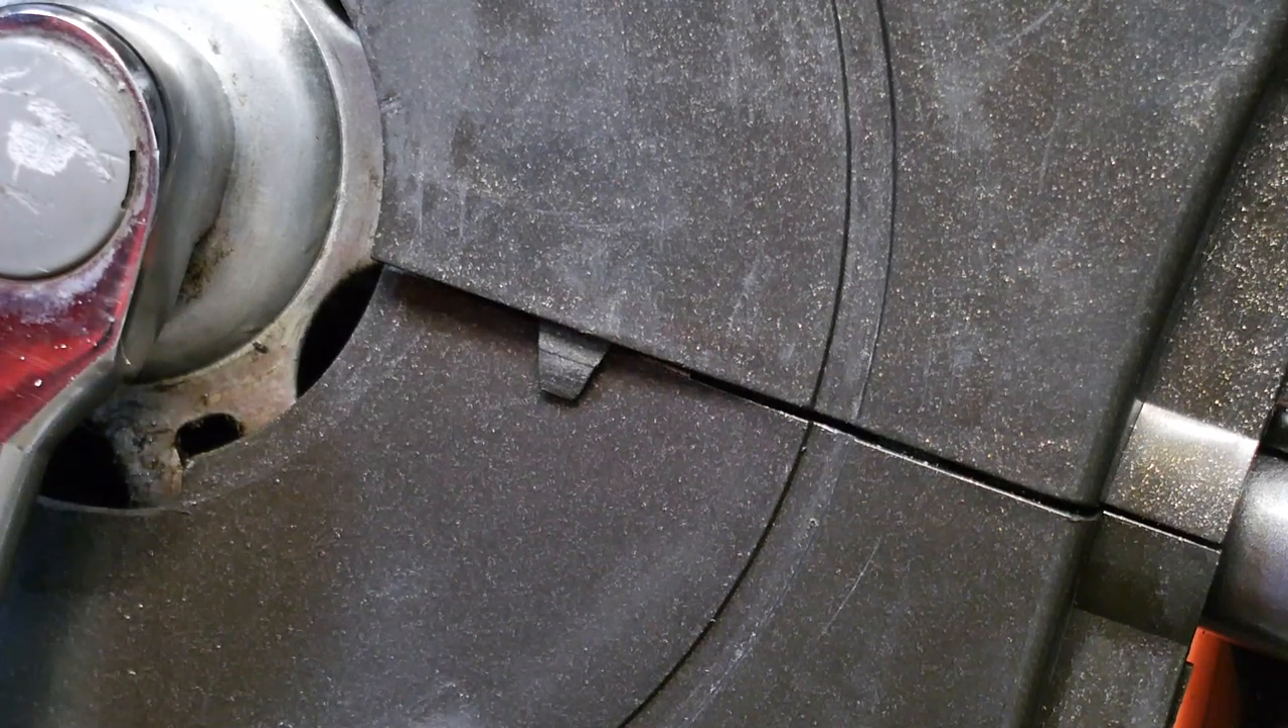I managed to misalign one of the tabs so now I gotta take everything apart again and start over.